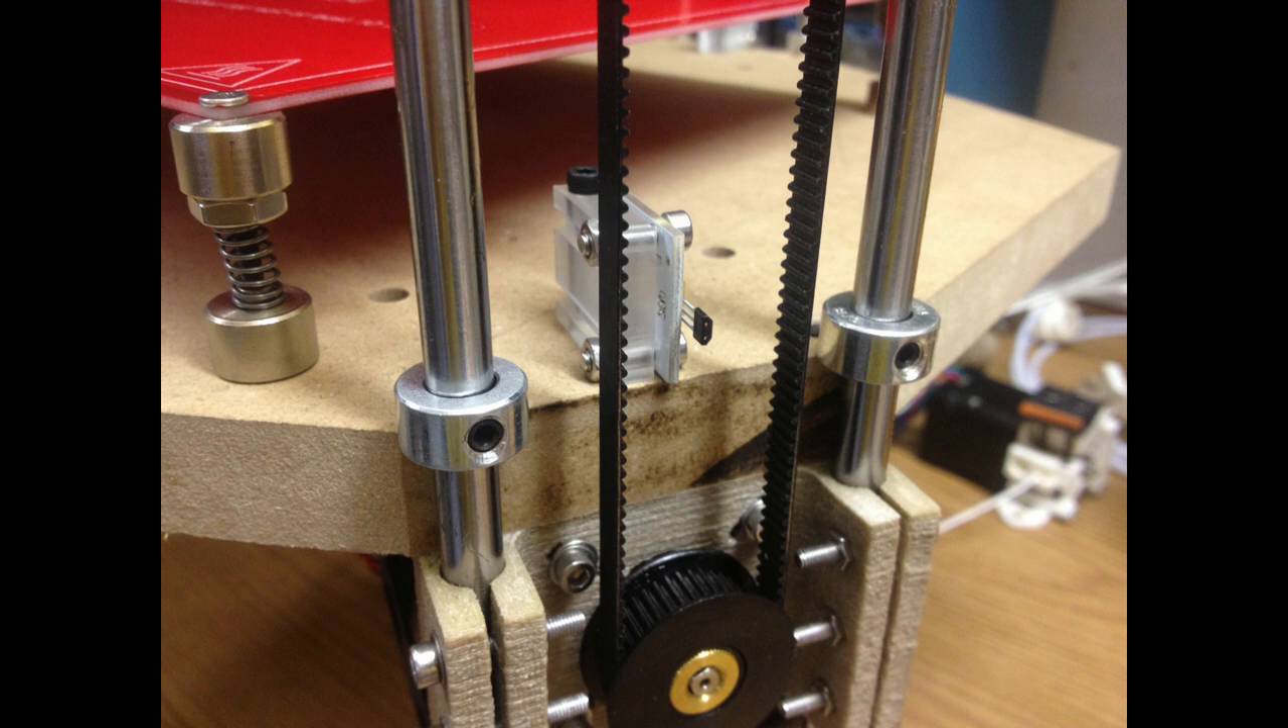You can see the shaft collars that I placed on here.